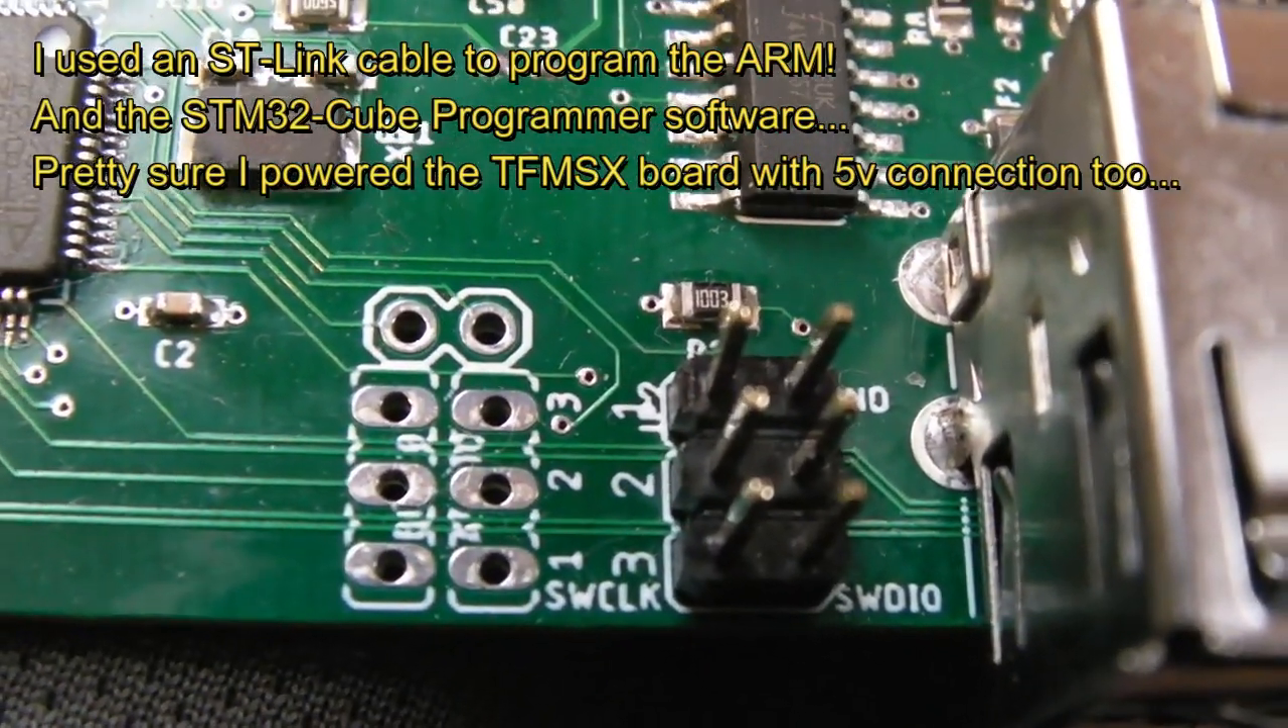And in order to program the arm, I fitted this pin header down here.